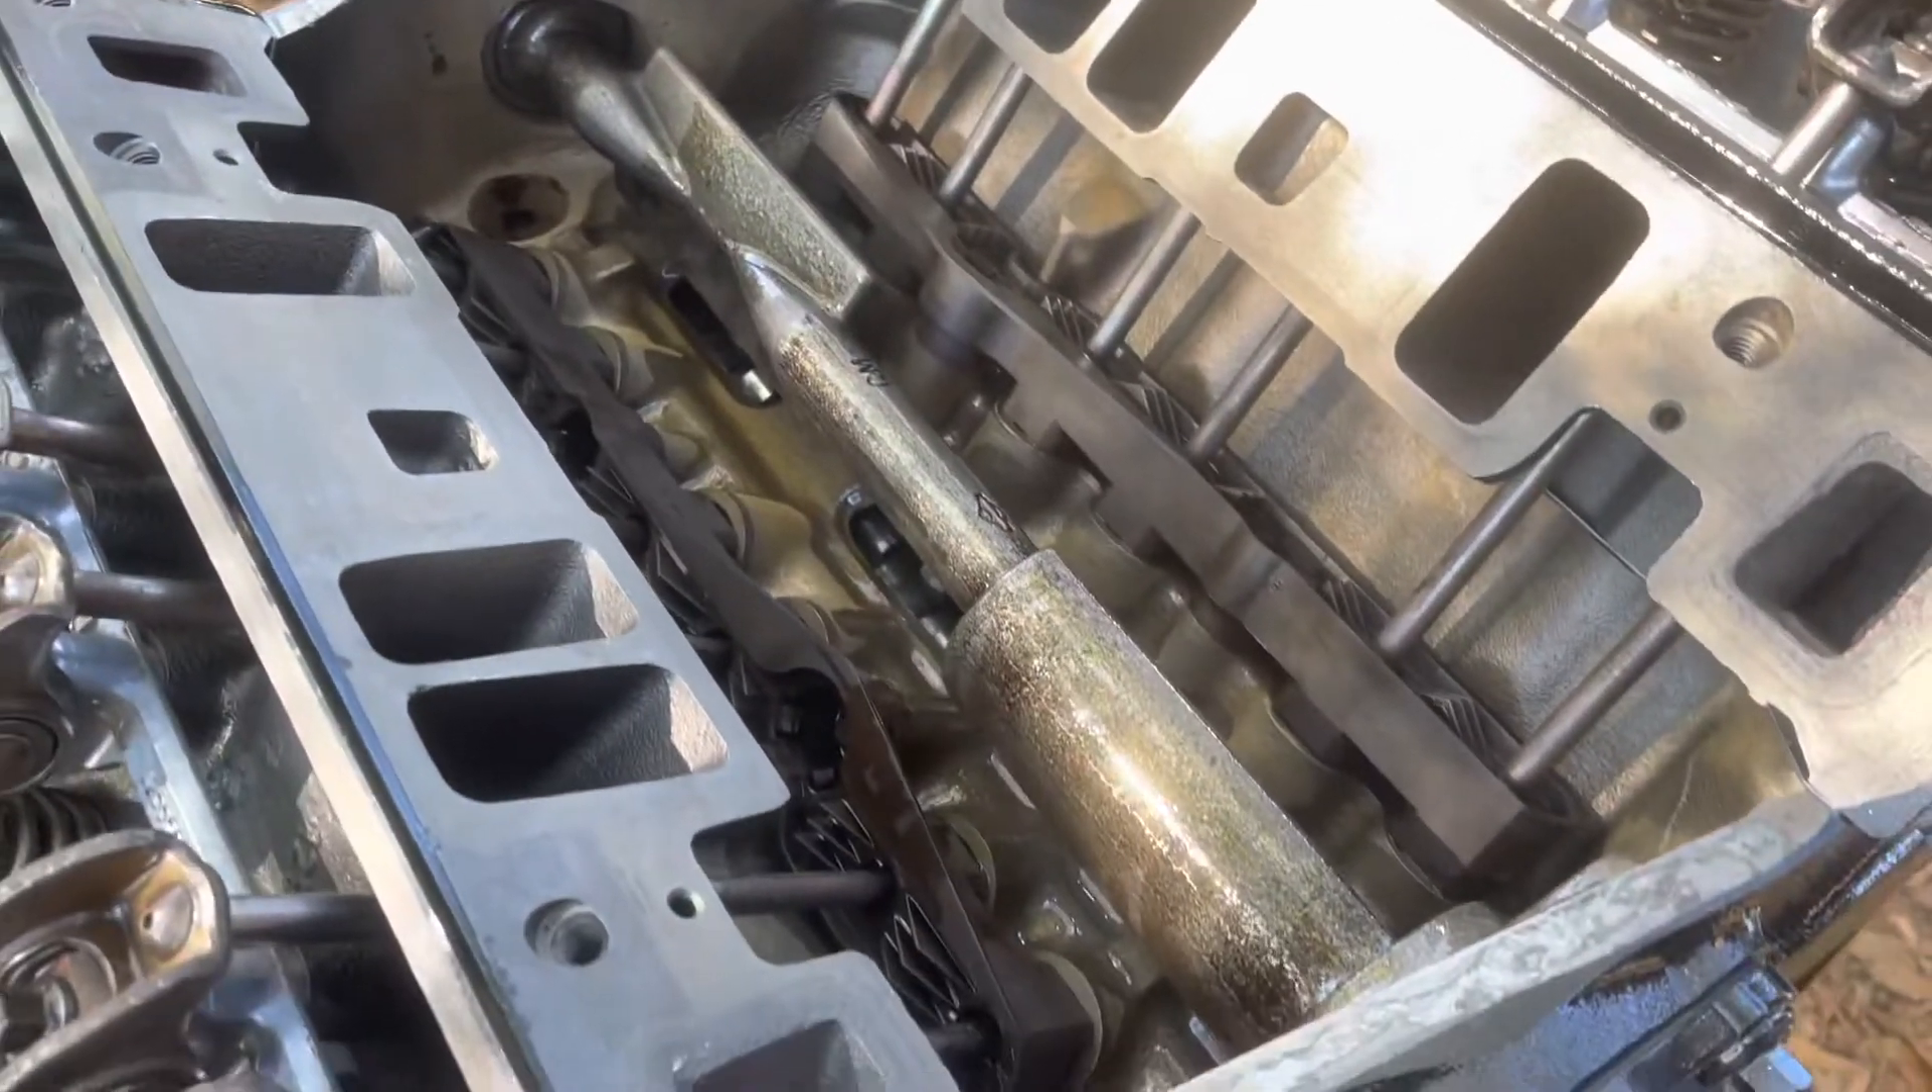I've already poured oil inside this valley. I have not put the intake manifold on because if I do have a bad lifter, I want to be able to get to it and replace it.